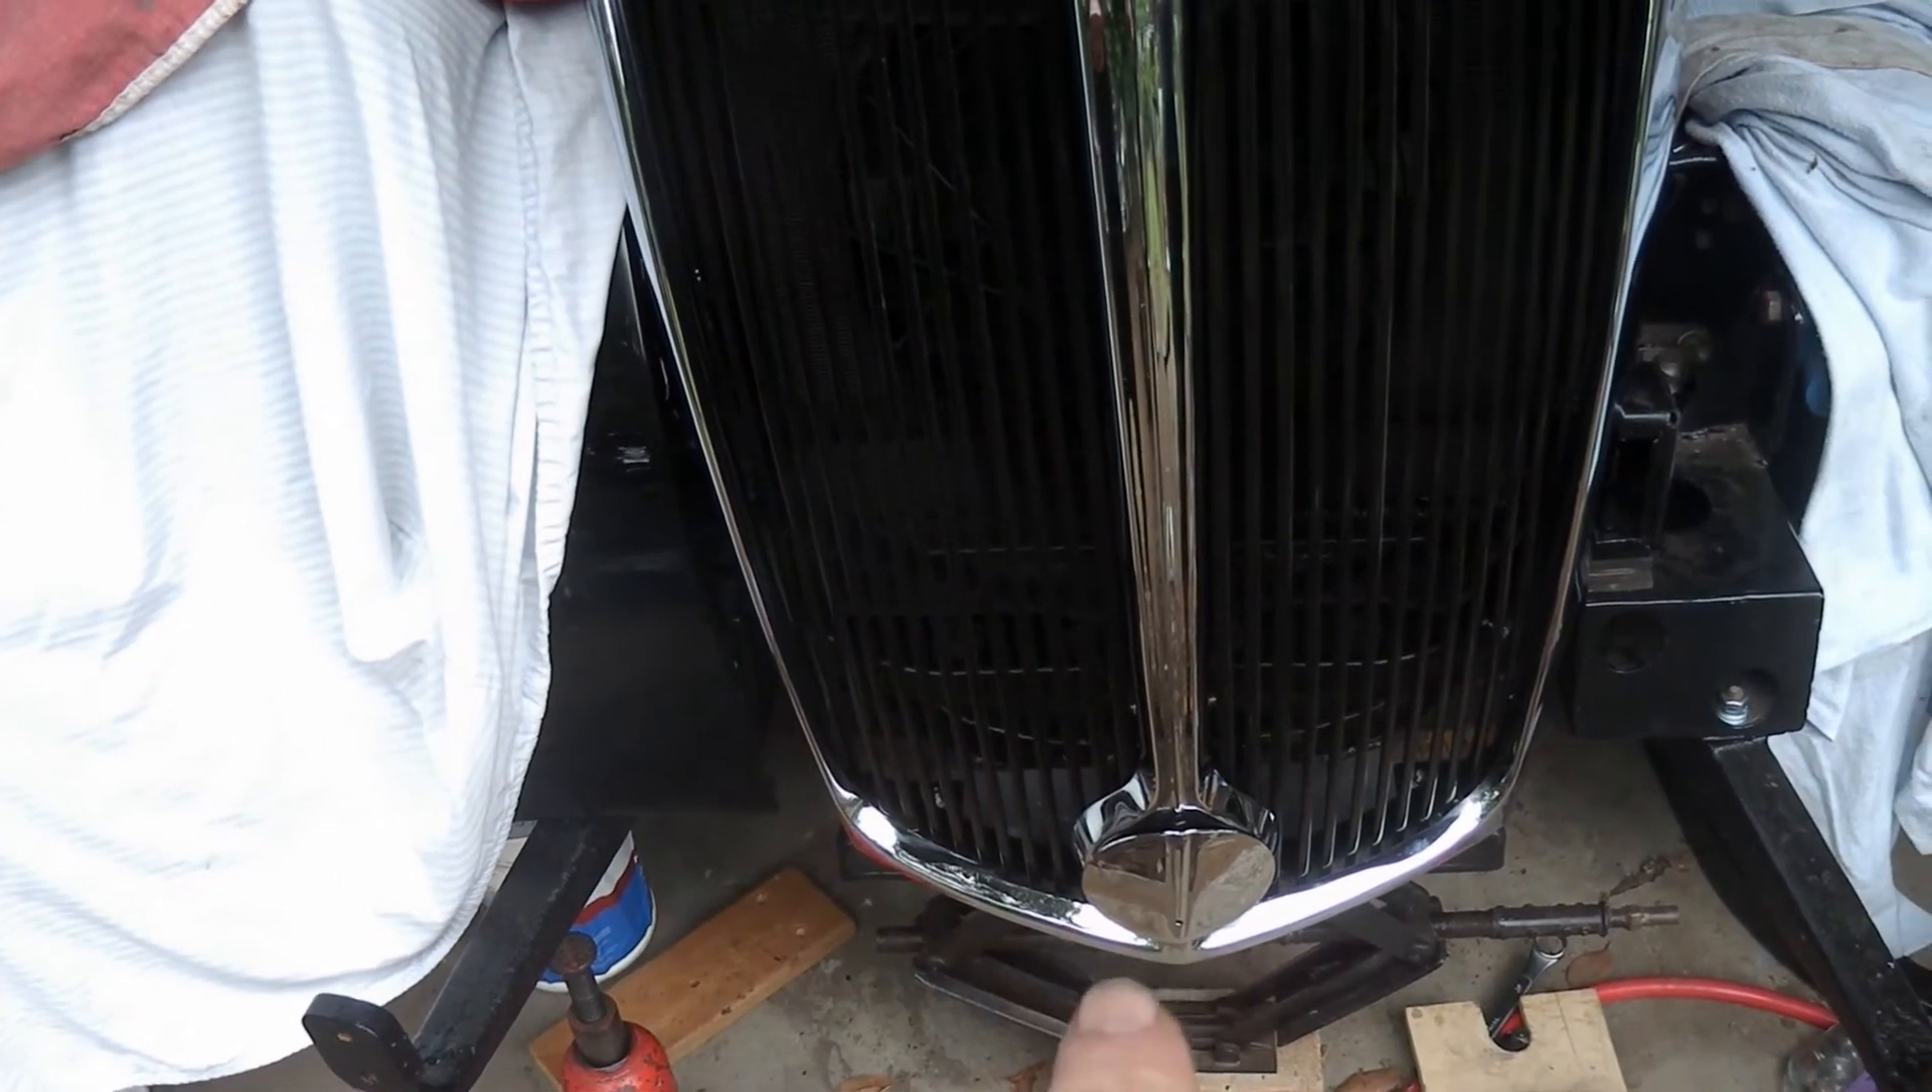The, um, cap over the crank handle is done.